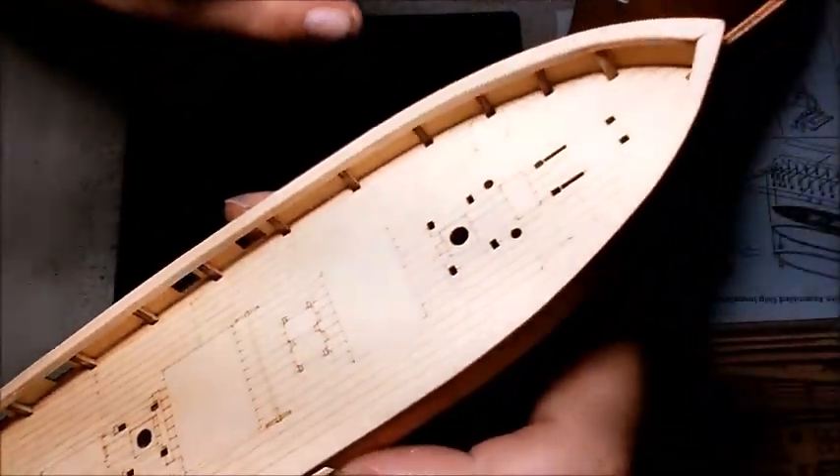We got the inner rib on, and we got the upper trim on.